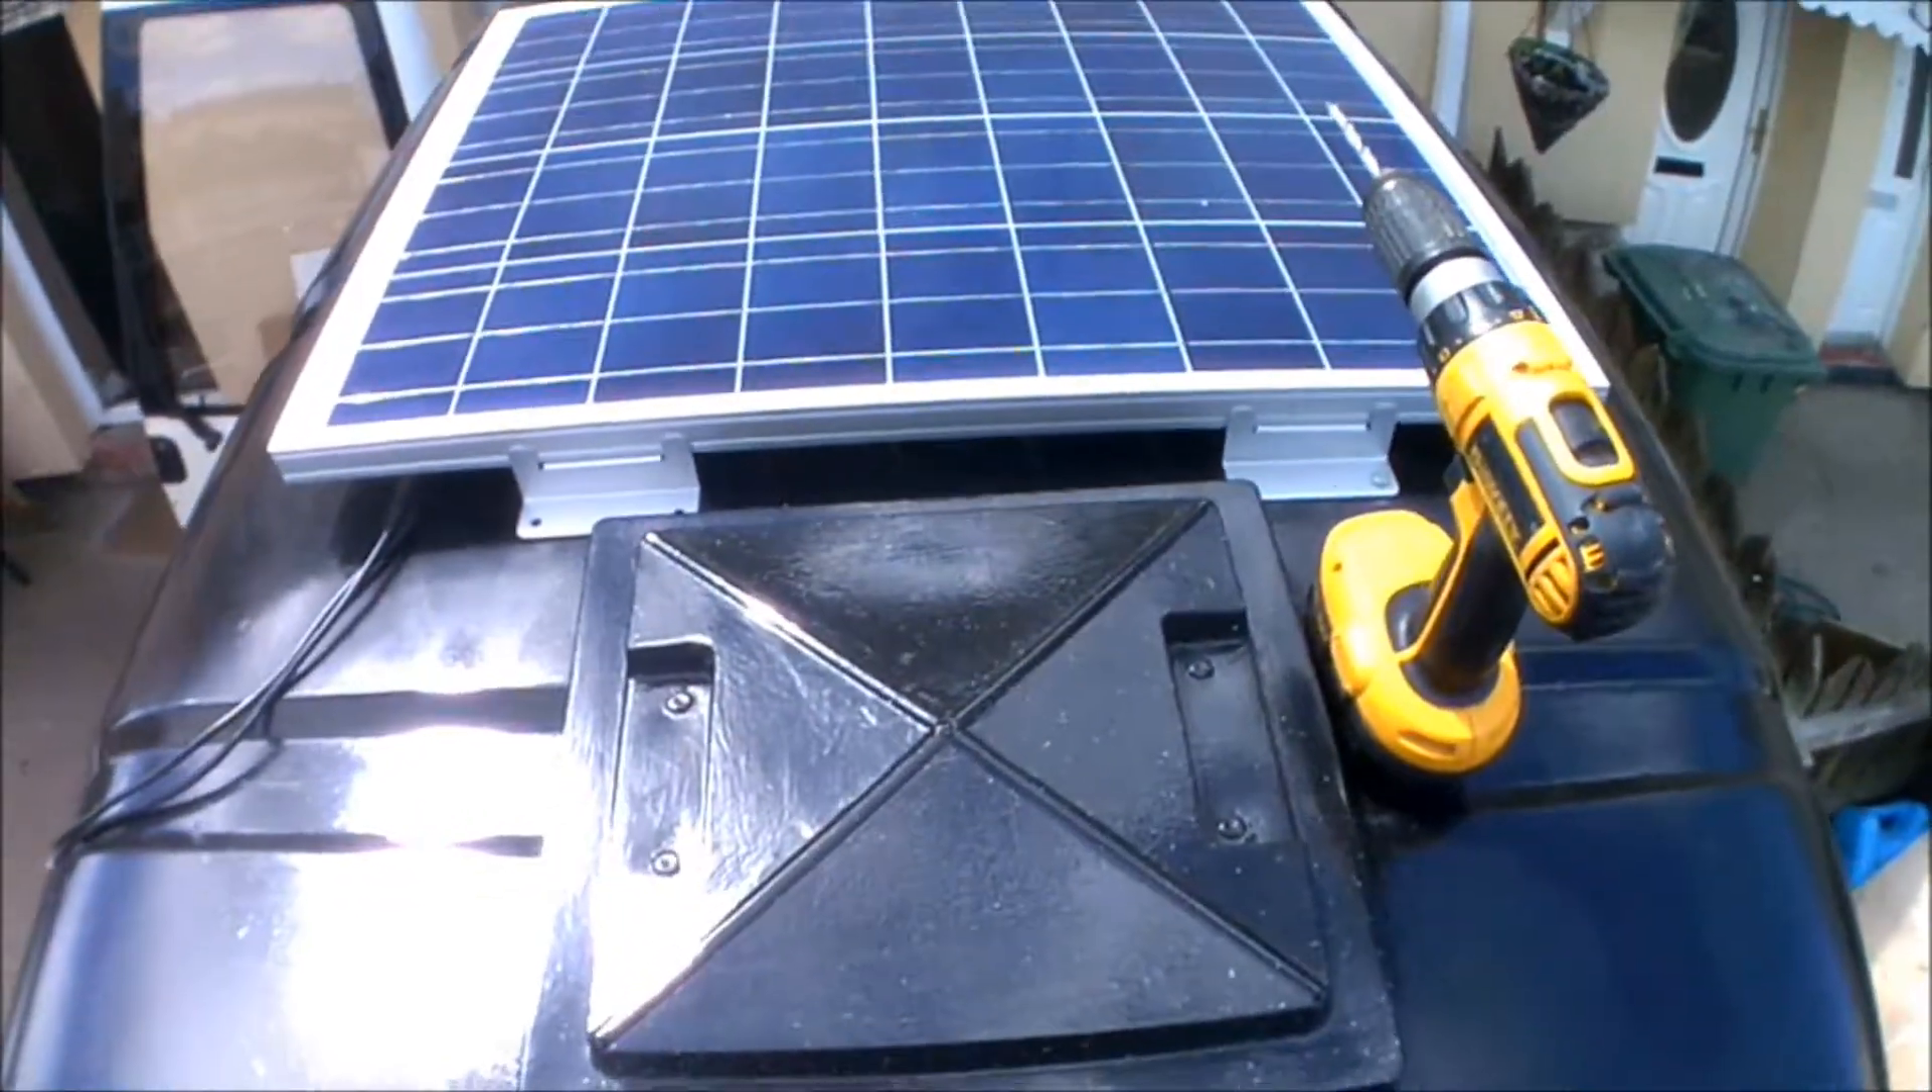I've got all the brackets mounted onto the panels themselves.